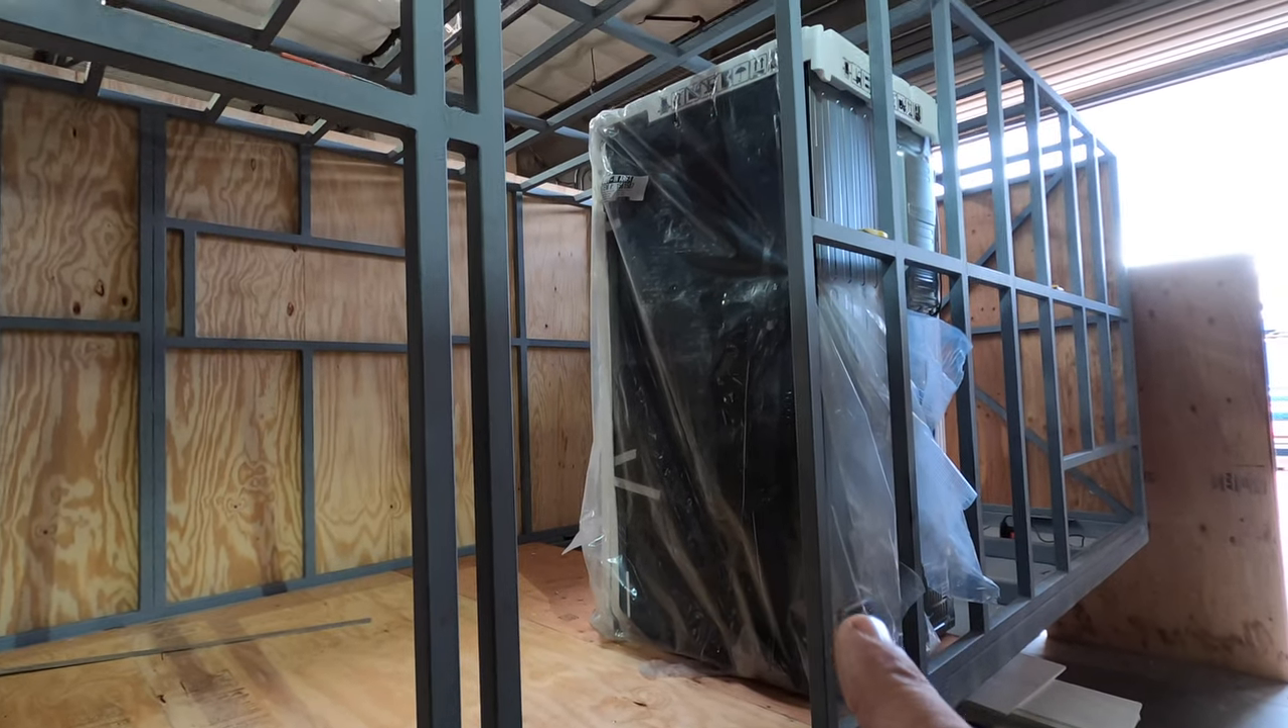I did get my fridge in. That is kind of where it goes.